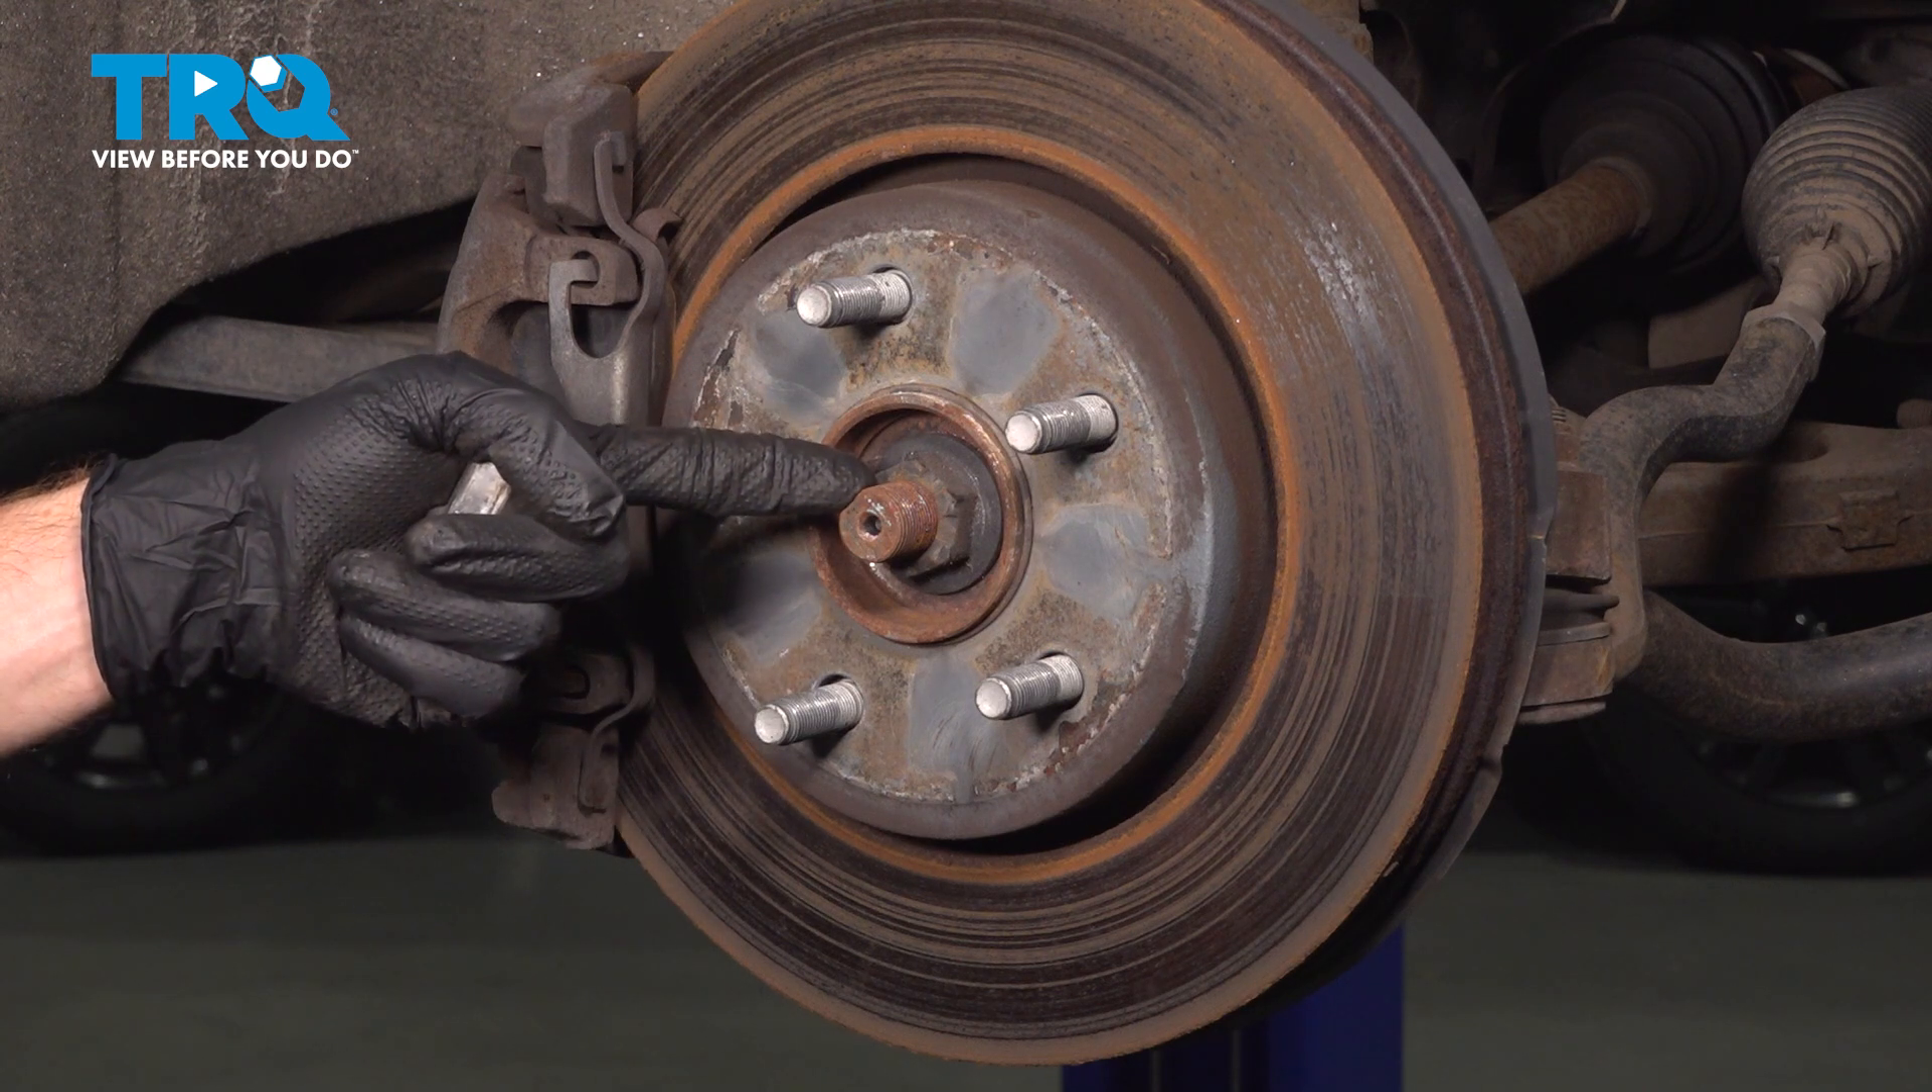Now that we have the wheel out of the way, let's focus on the 32 millimeter axle nut in the center here.